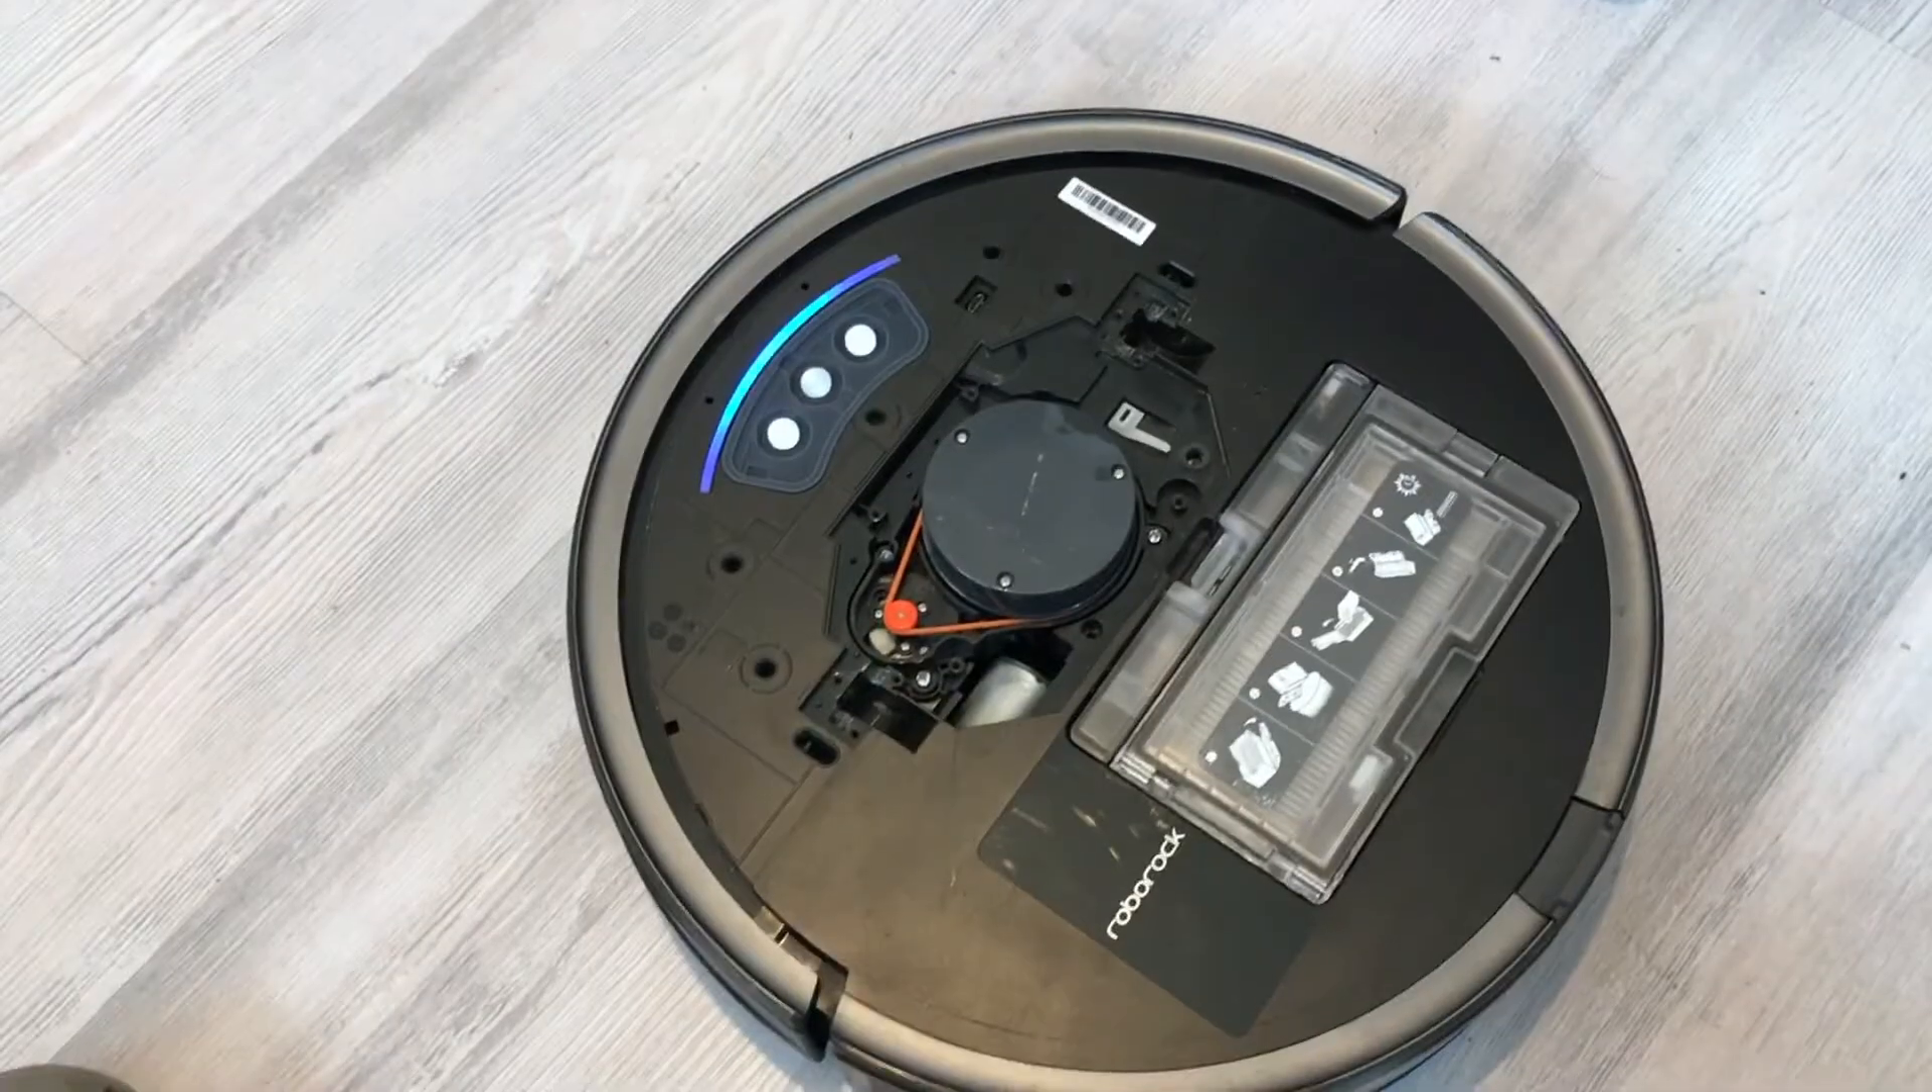Ho rimontato praticamente tutto ho lasciato da parte i coperchi superiori.